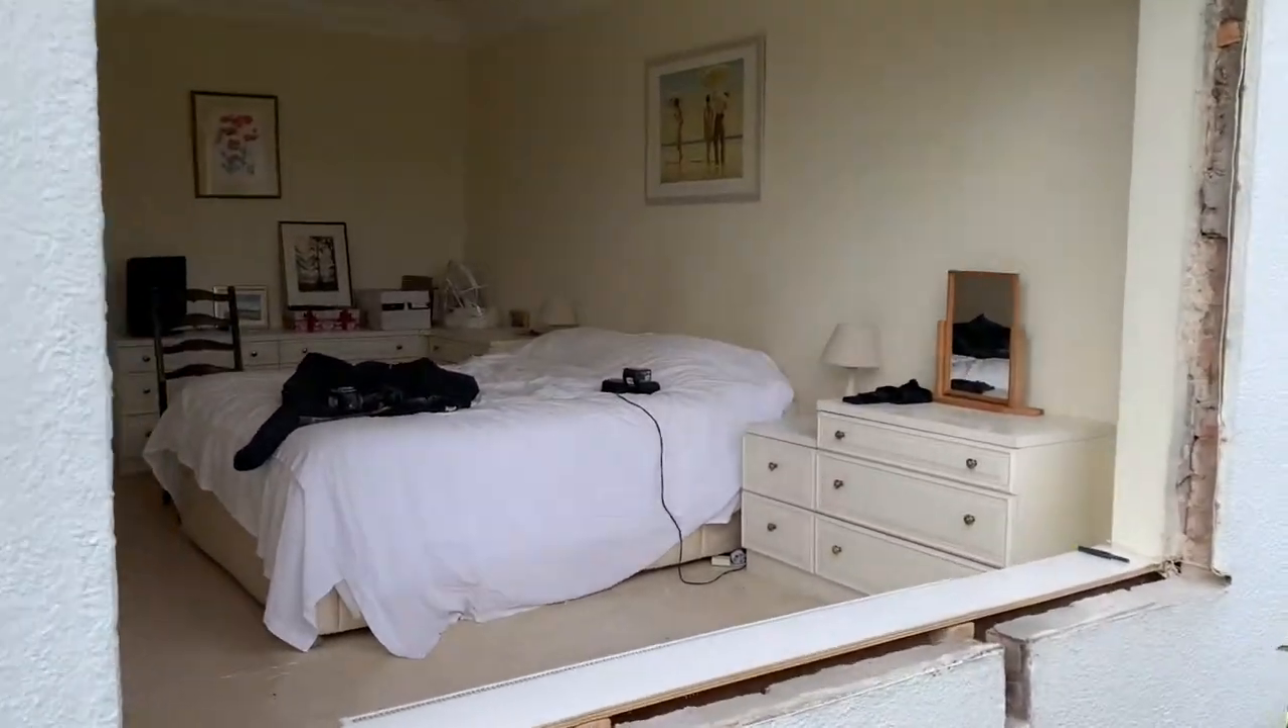That's the window out now, all prepped ready for the new residence 9 window.